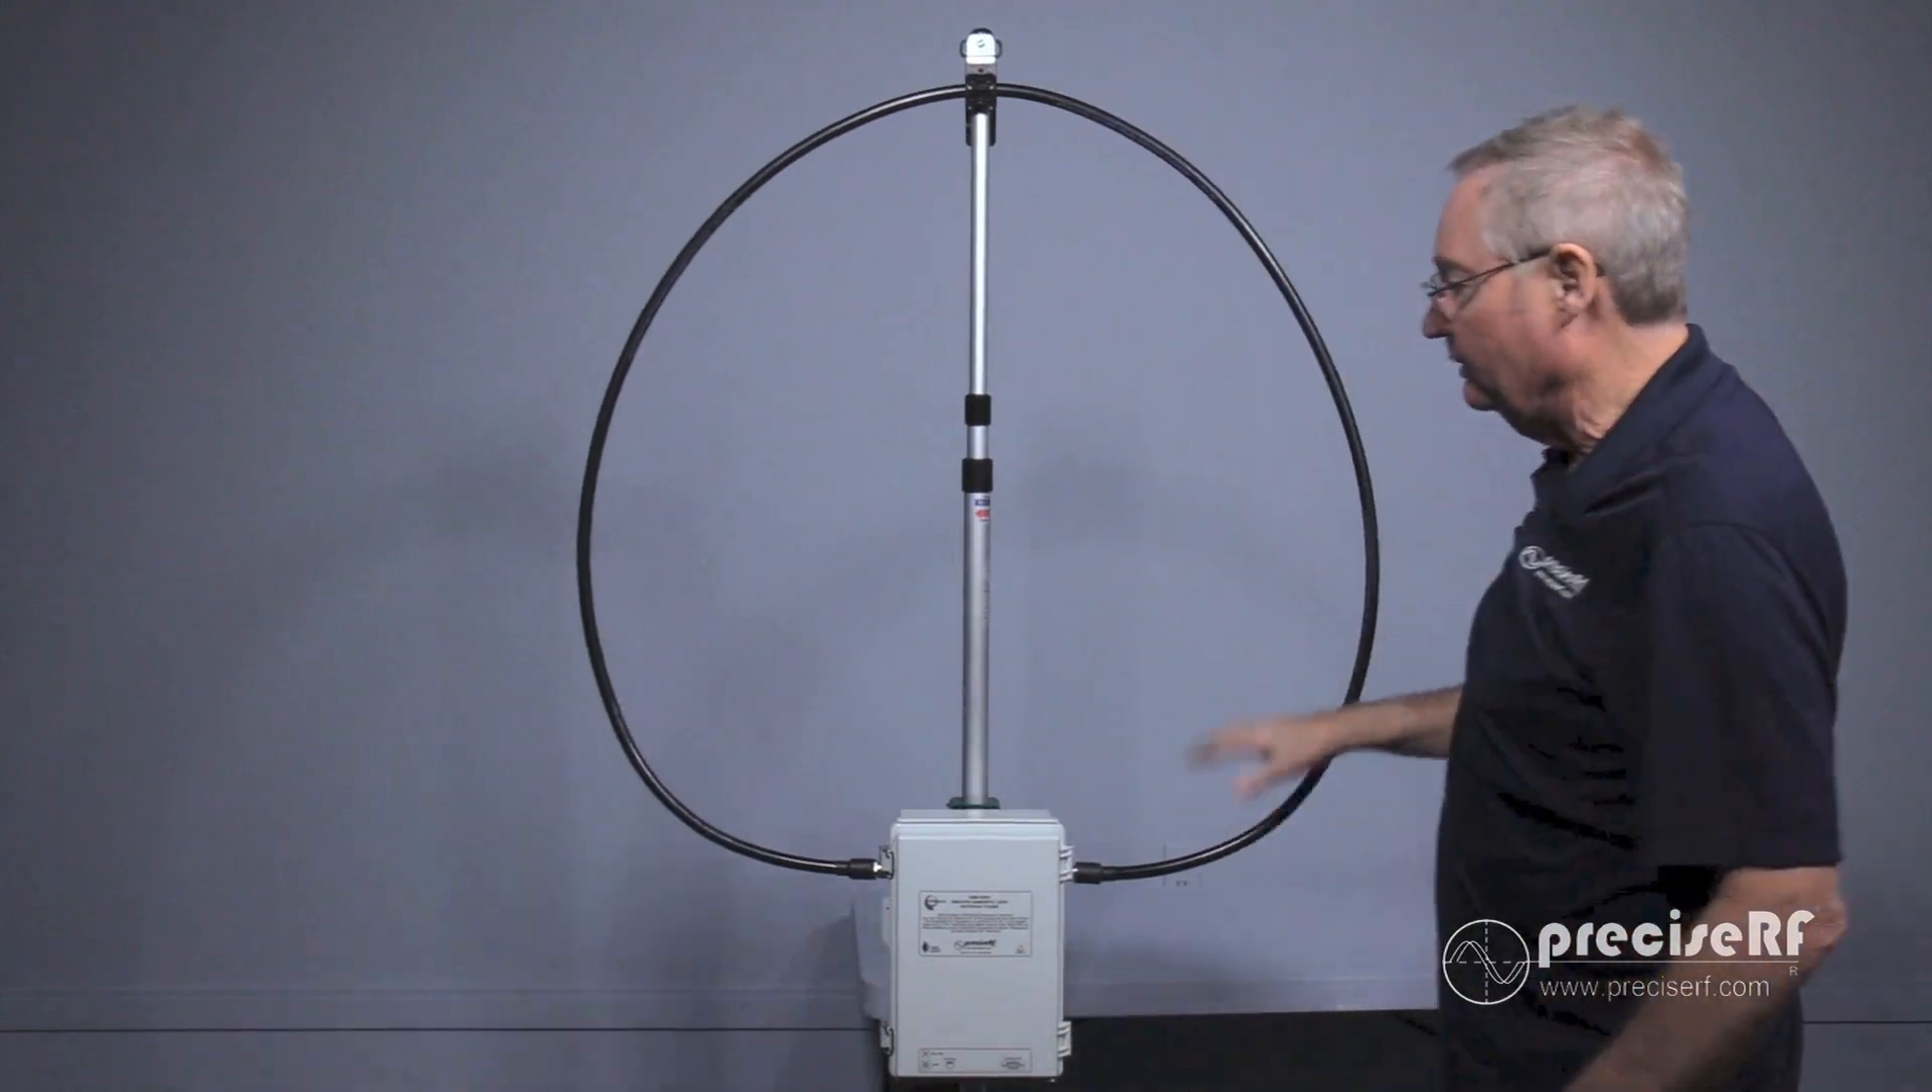That completes the installation of the radiation loop.